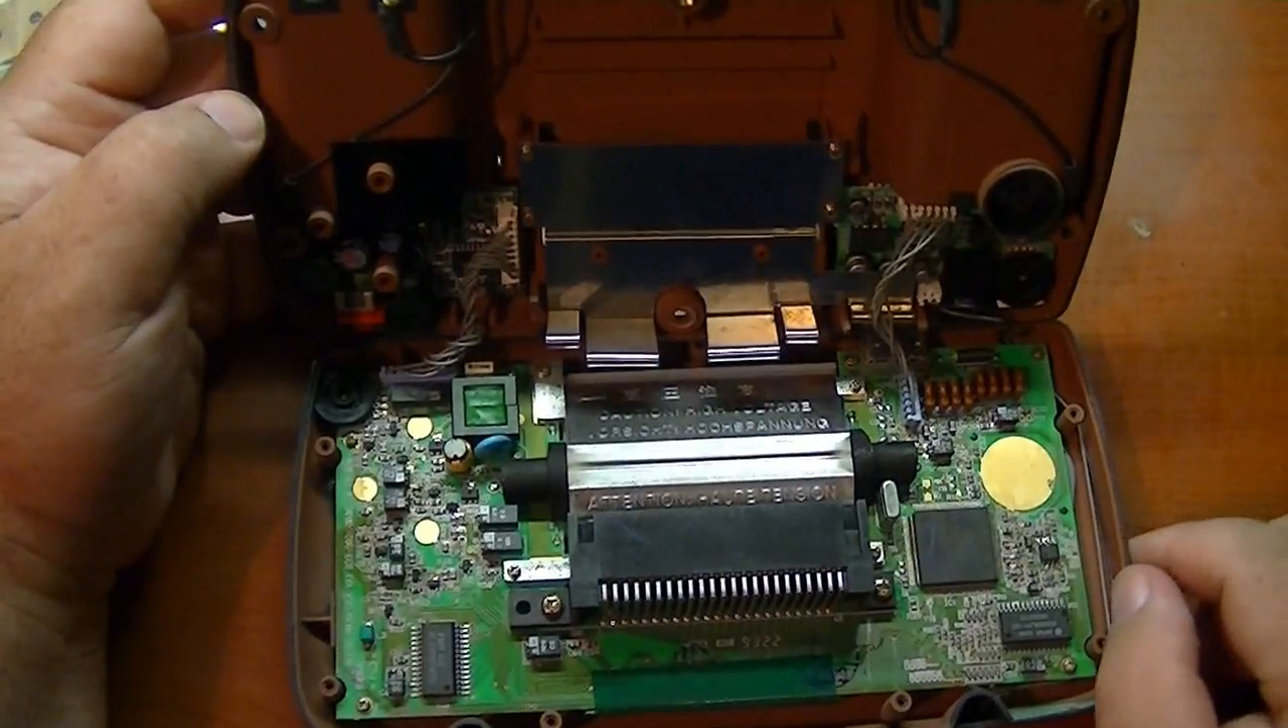Okay i've got the case halves opened up.